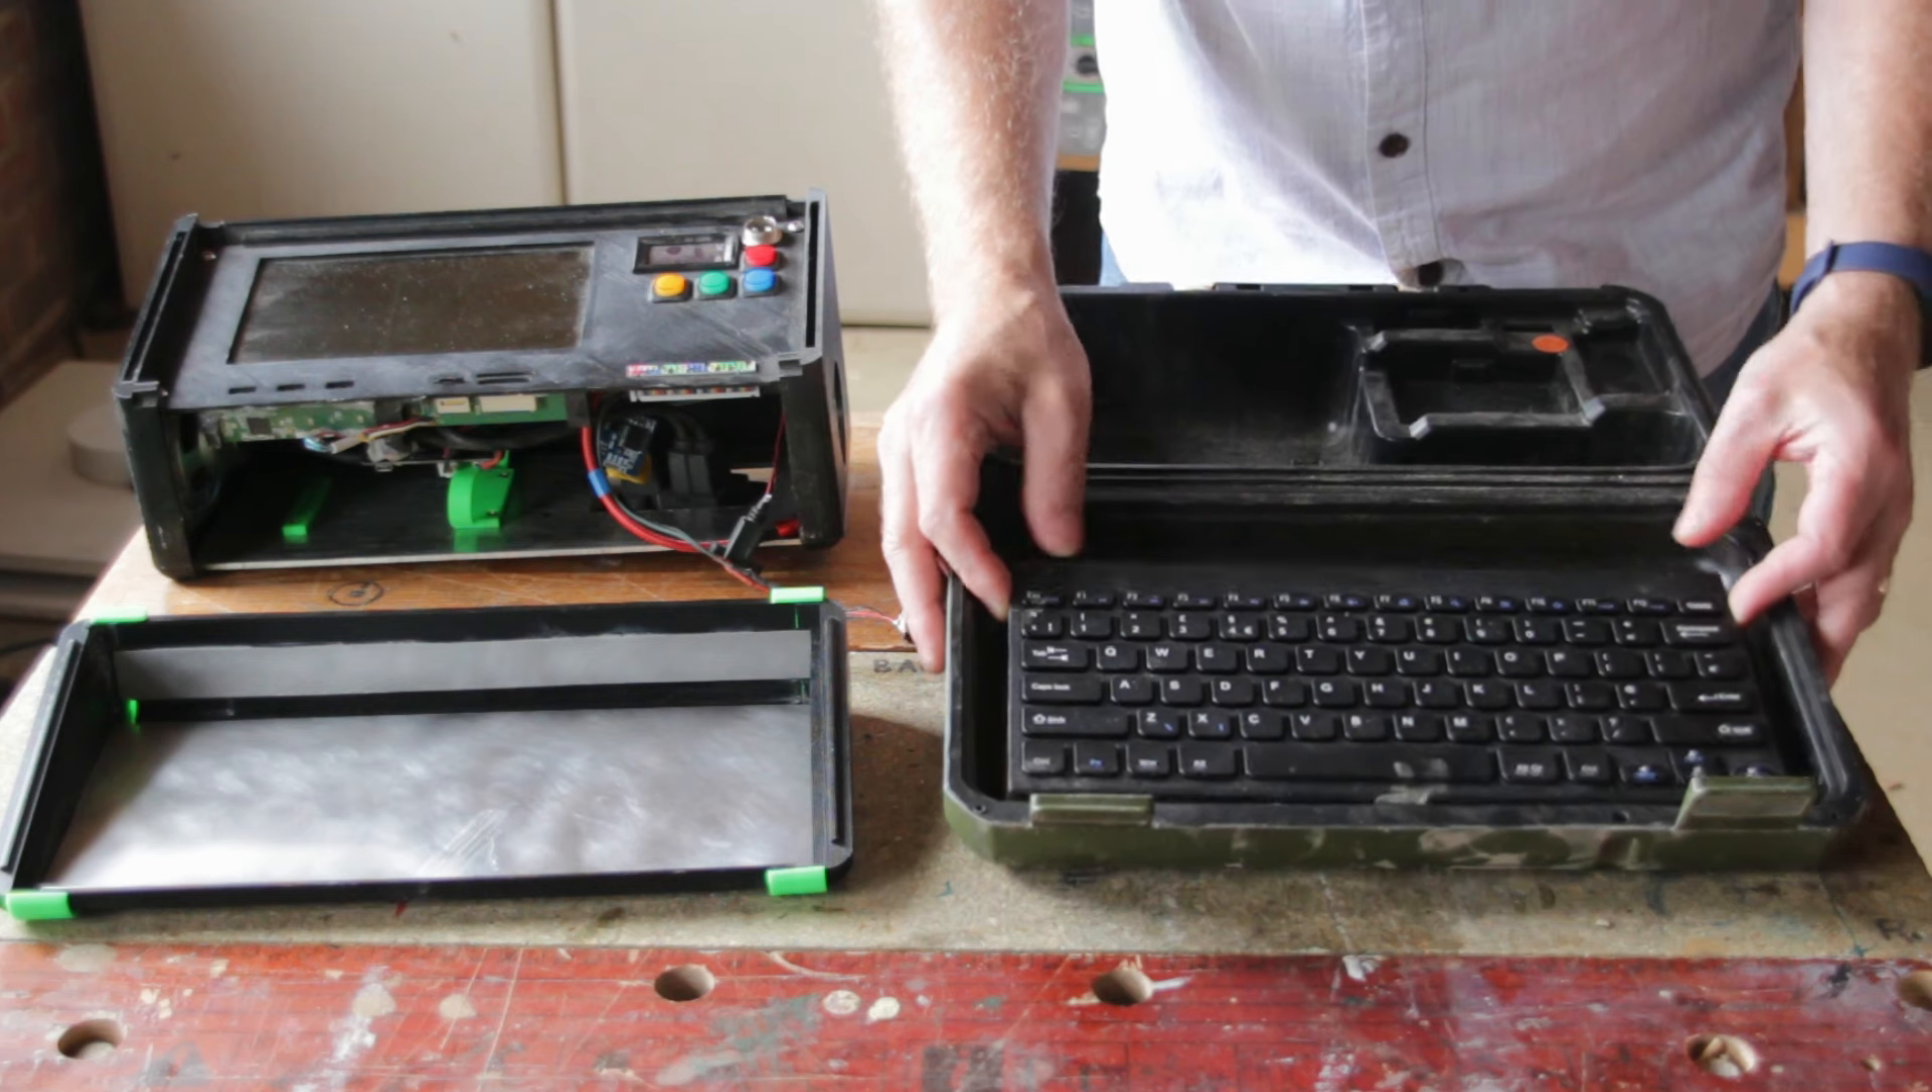You can see the keyboard fits in there nicely.